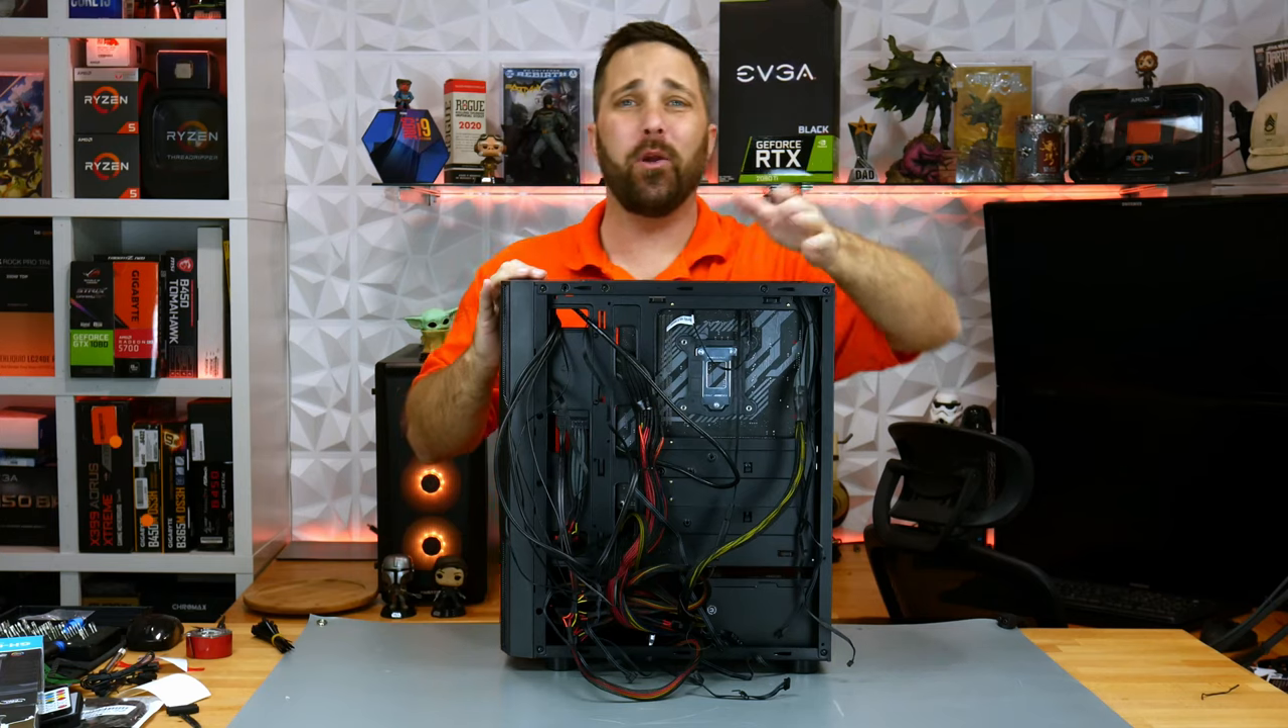I still have much cable management to do on the back here.